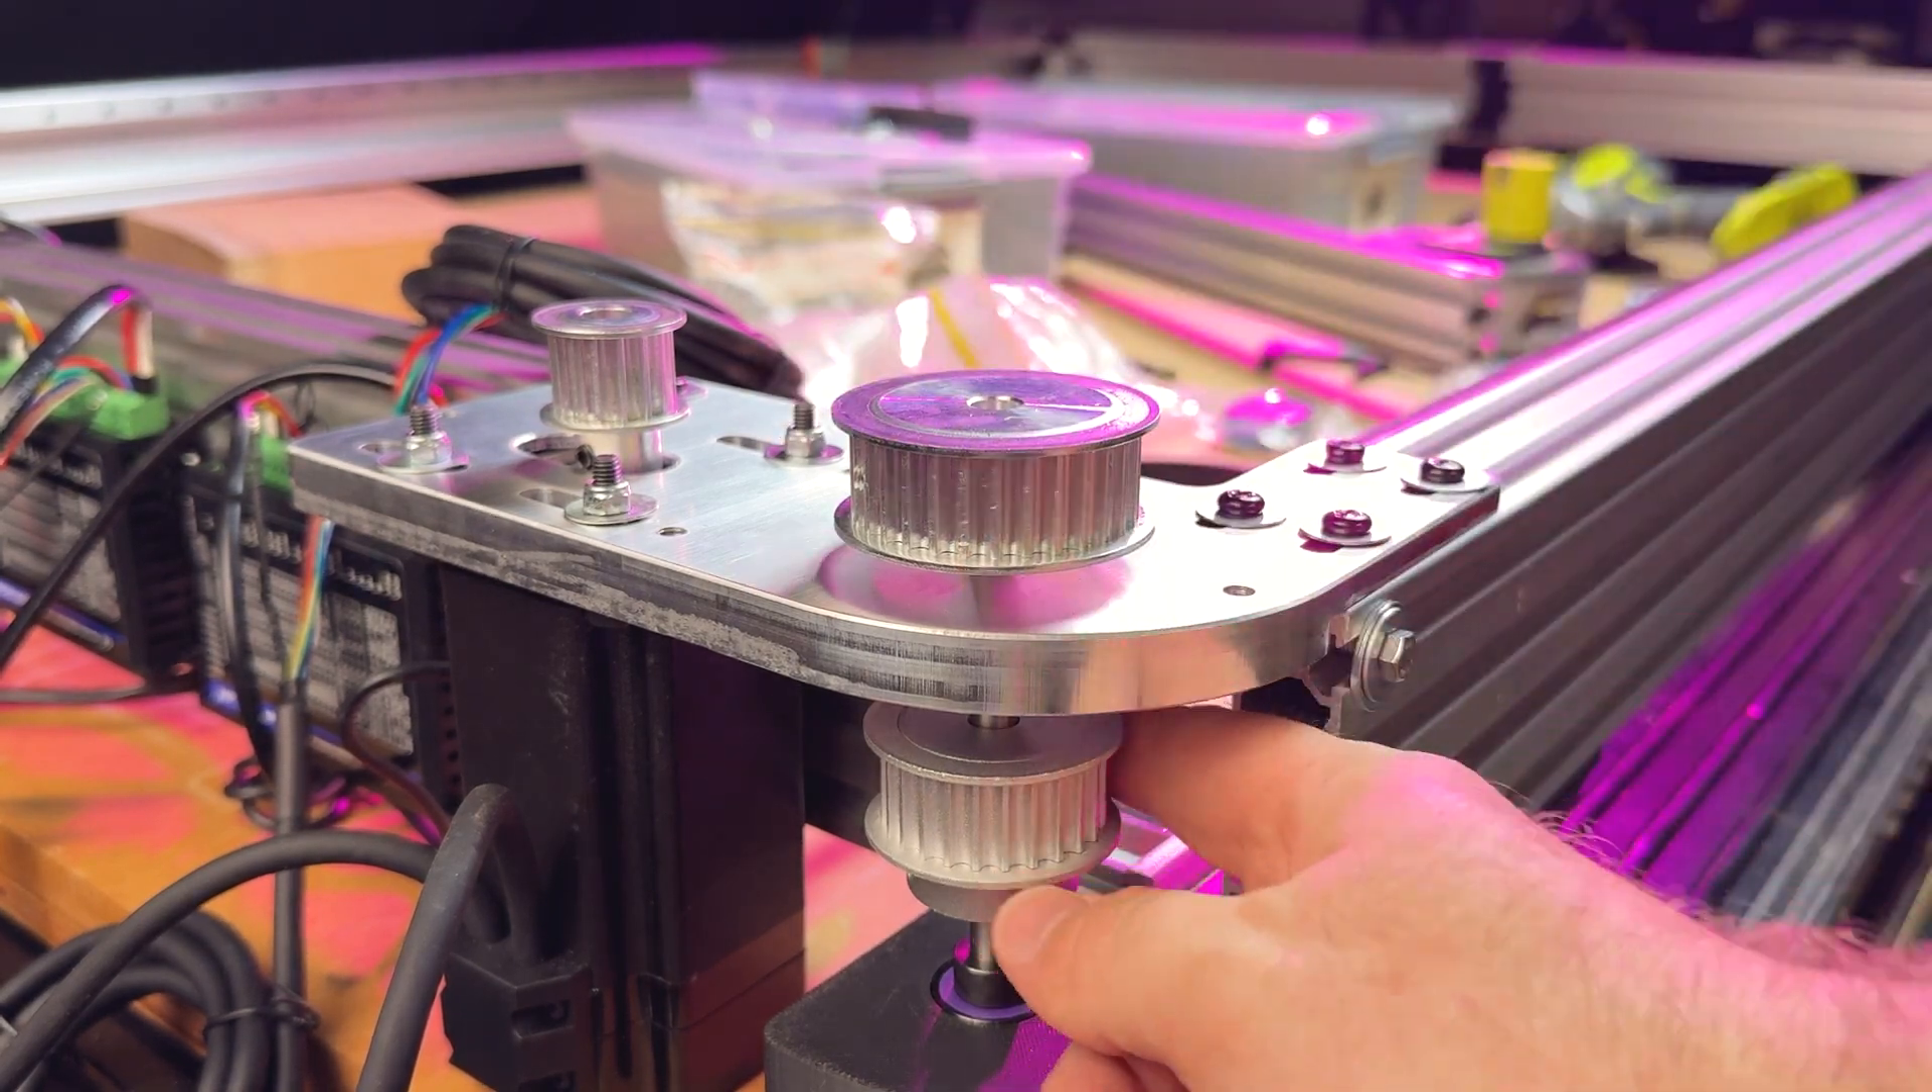Okay now I've got that installed I've got the larger pulley on top as well as the slightly smaller pulley underneath.